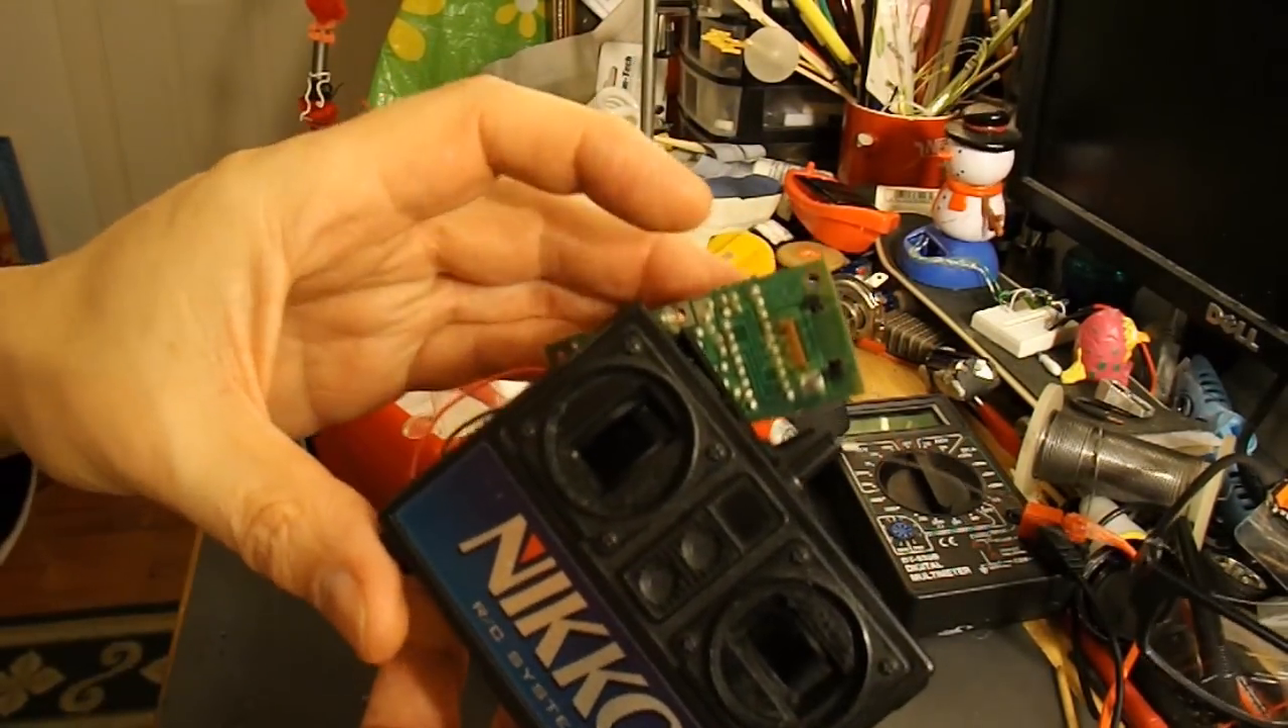Anyway, being as it didn't like this transmitter, I remembered that I got this transmitter, which you will notice I've already taken apart.